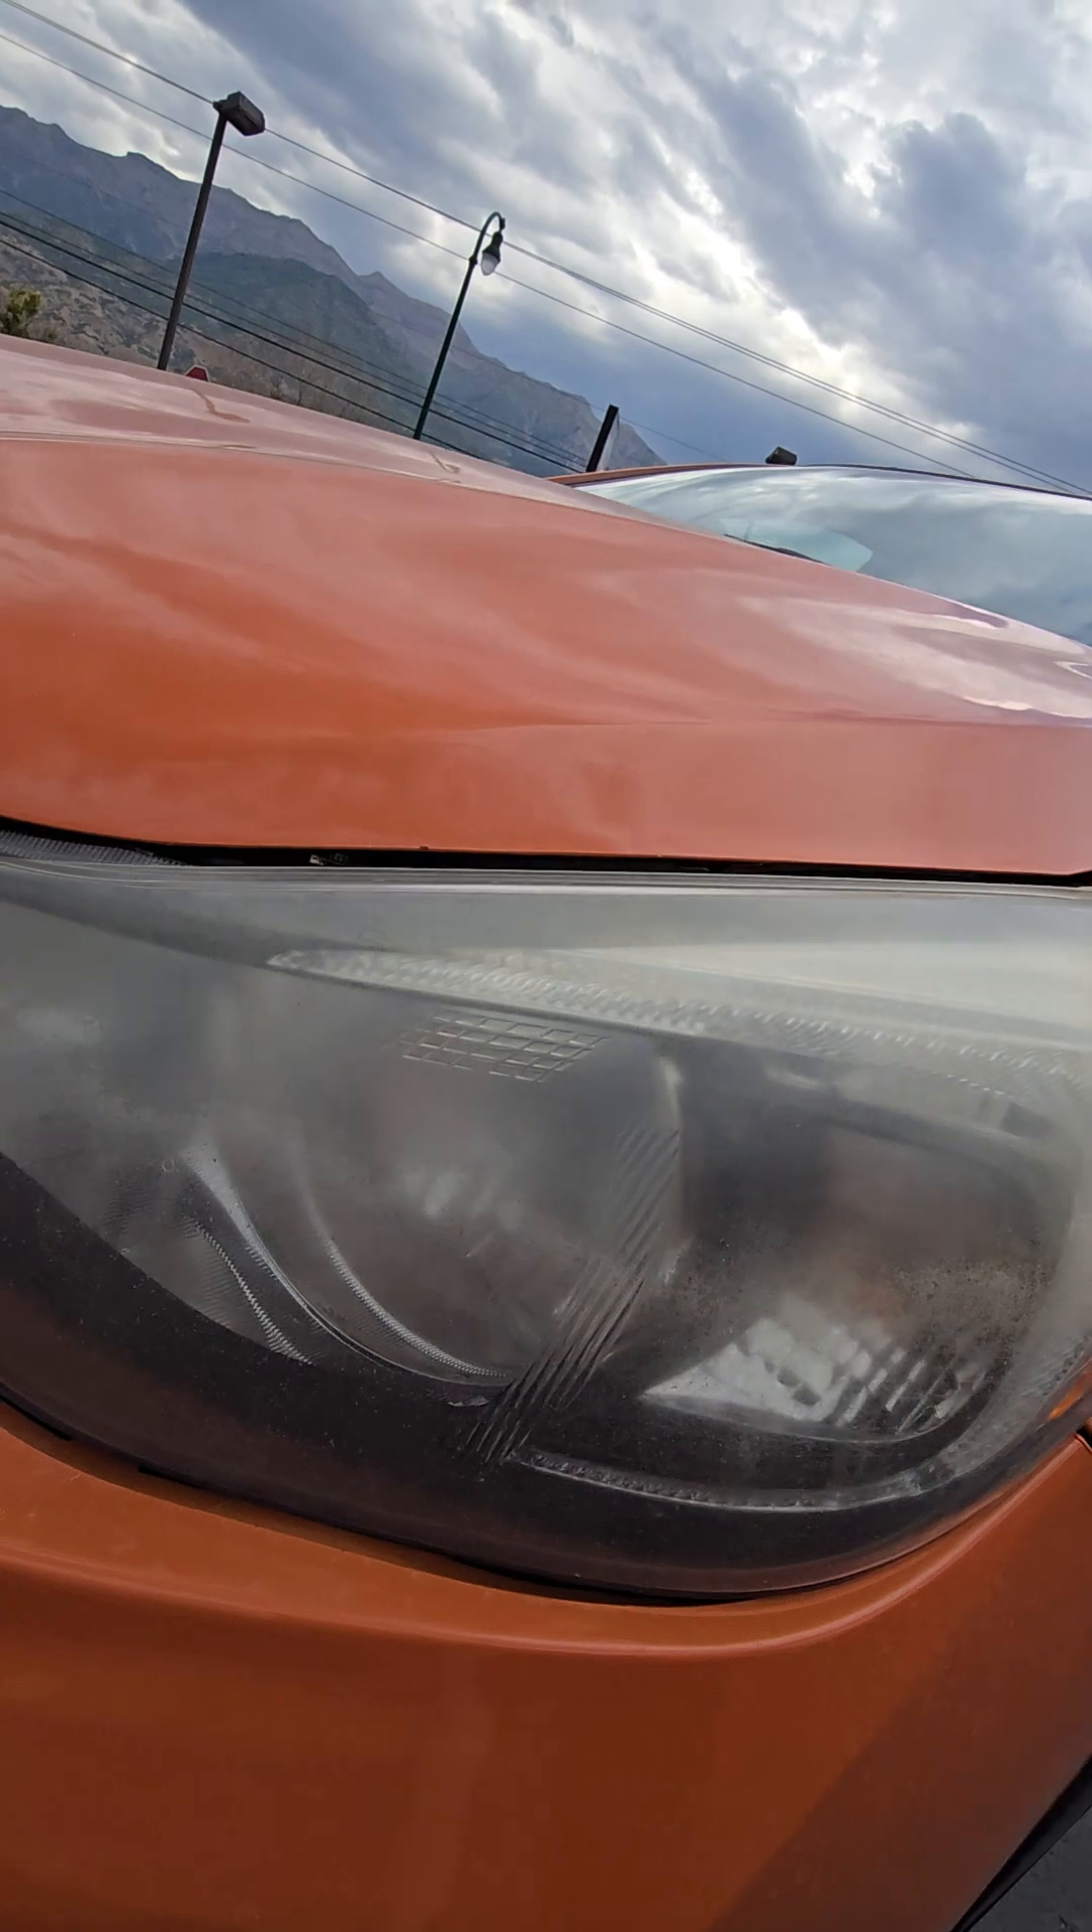I will tell you there is a little bit of a gap on the hood in the front. You can see the gap here.